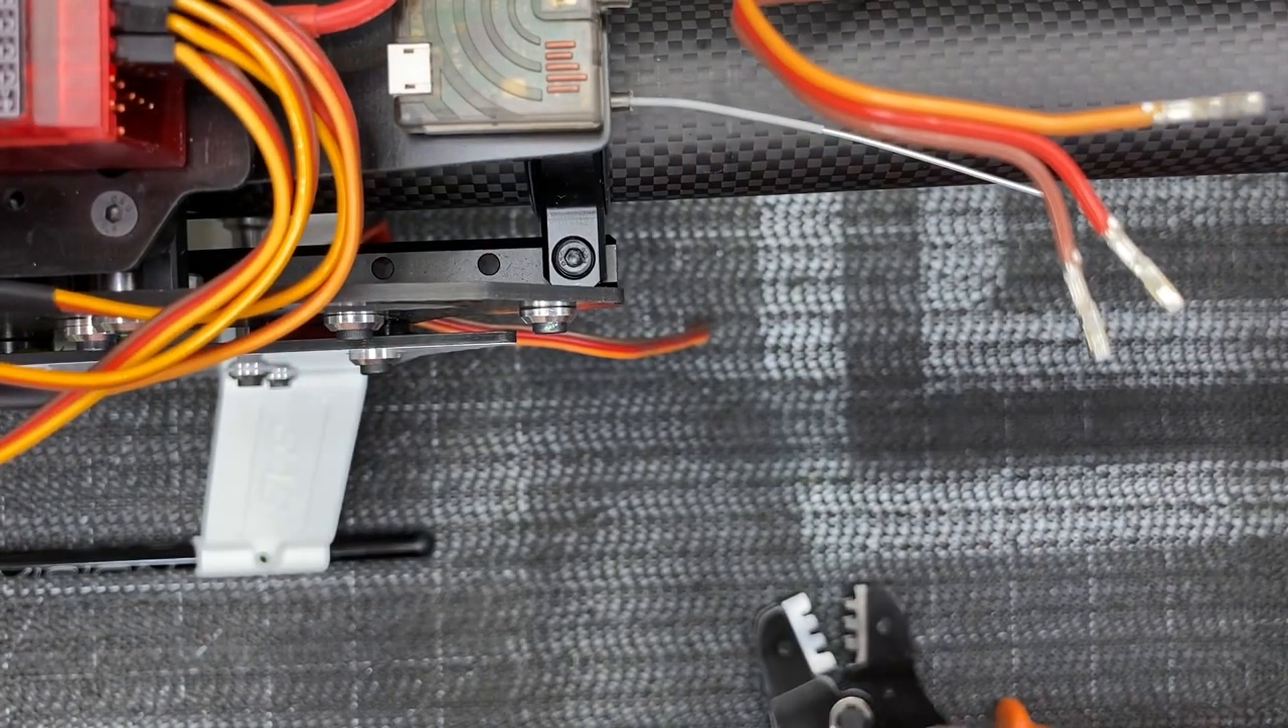So now we have all three of our servo ends crimped down.